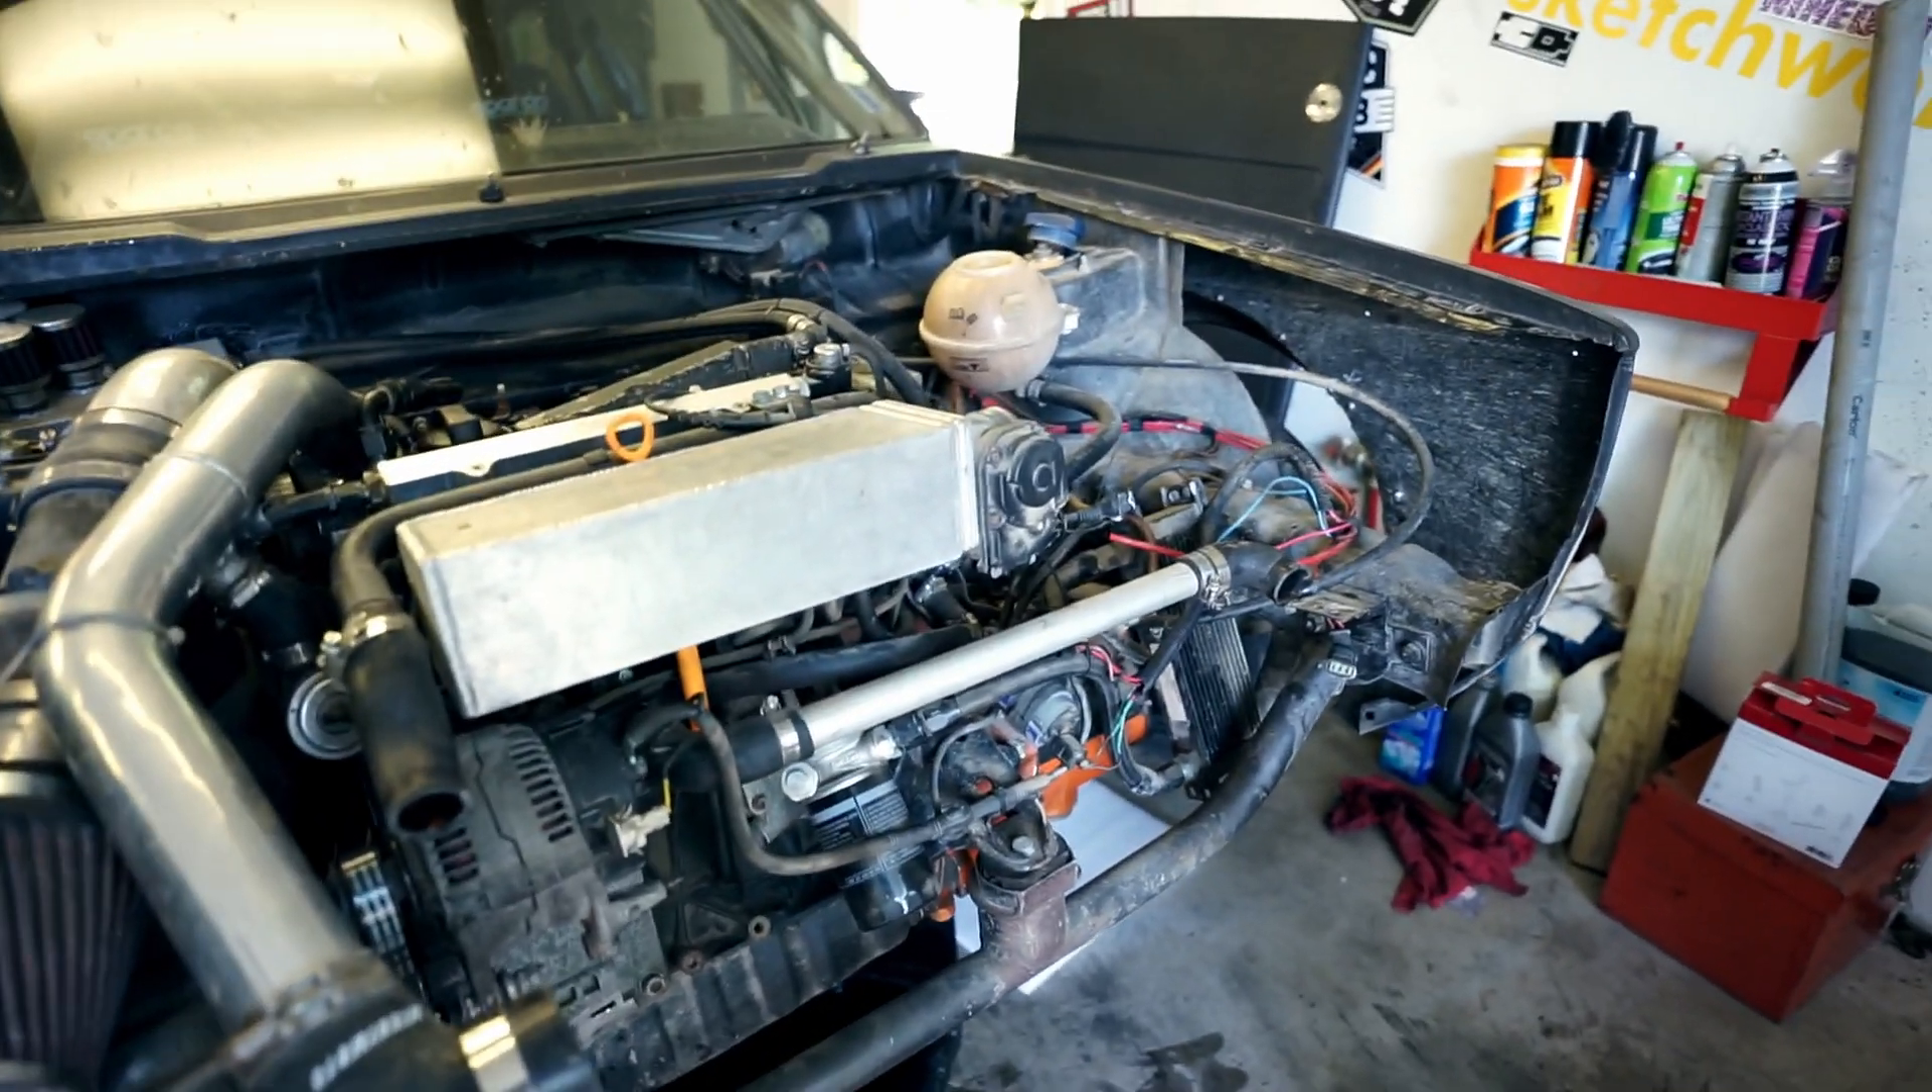Alright, as the oil drains, as you can see, I got the front end off the car.